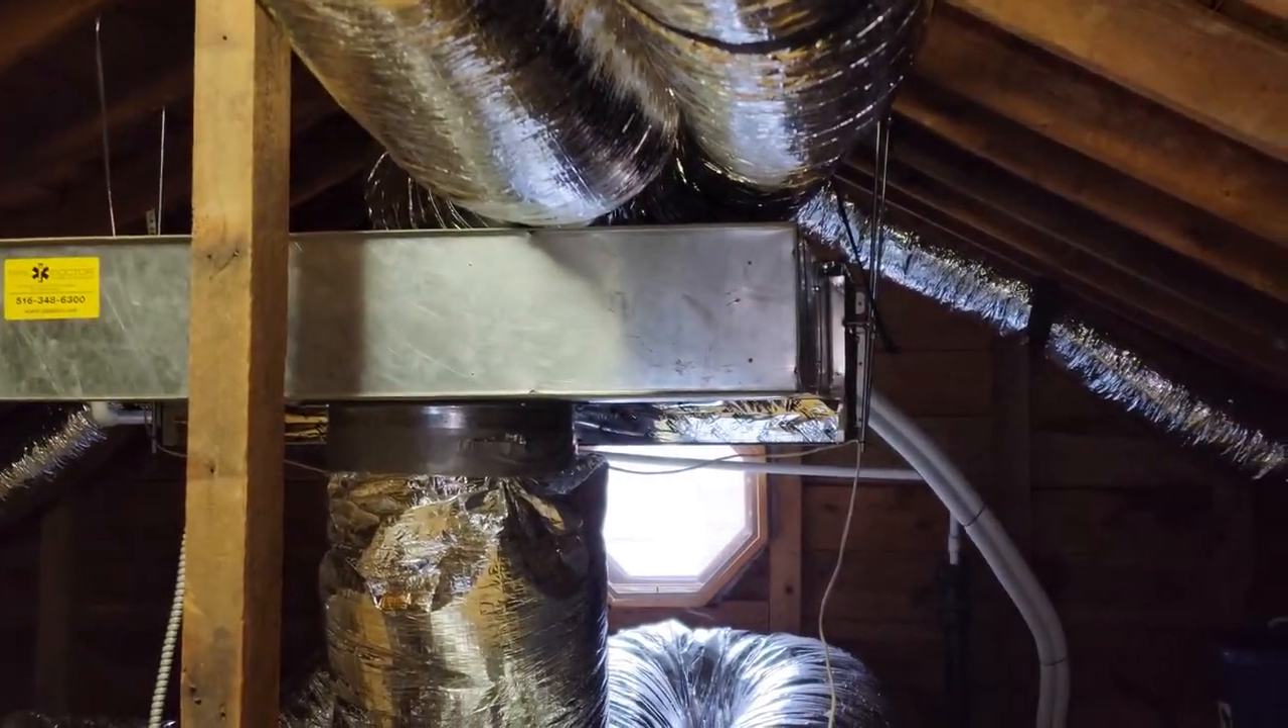So, here's the finished product. We have the ducts mounted, and the unit mounted, separately, we reconnected all of our duct work.